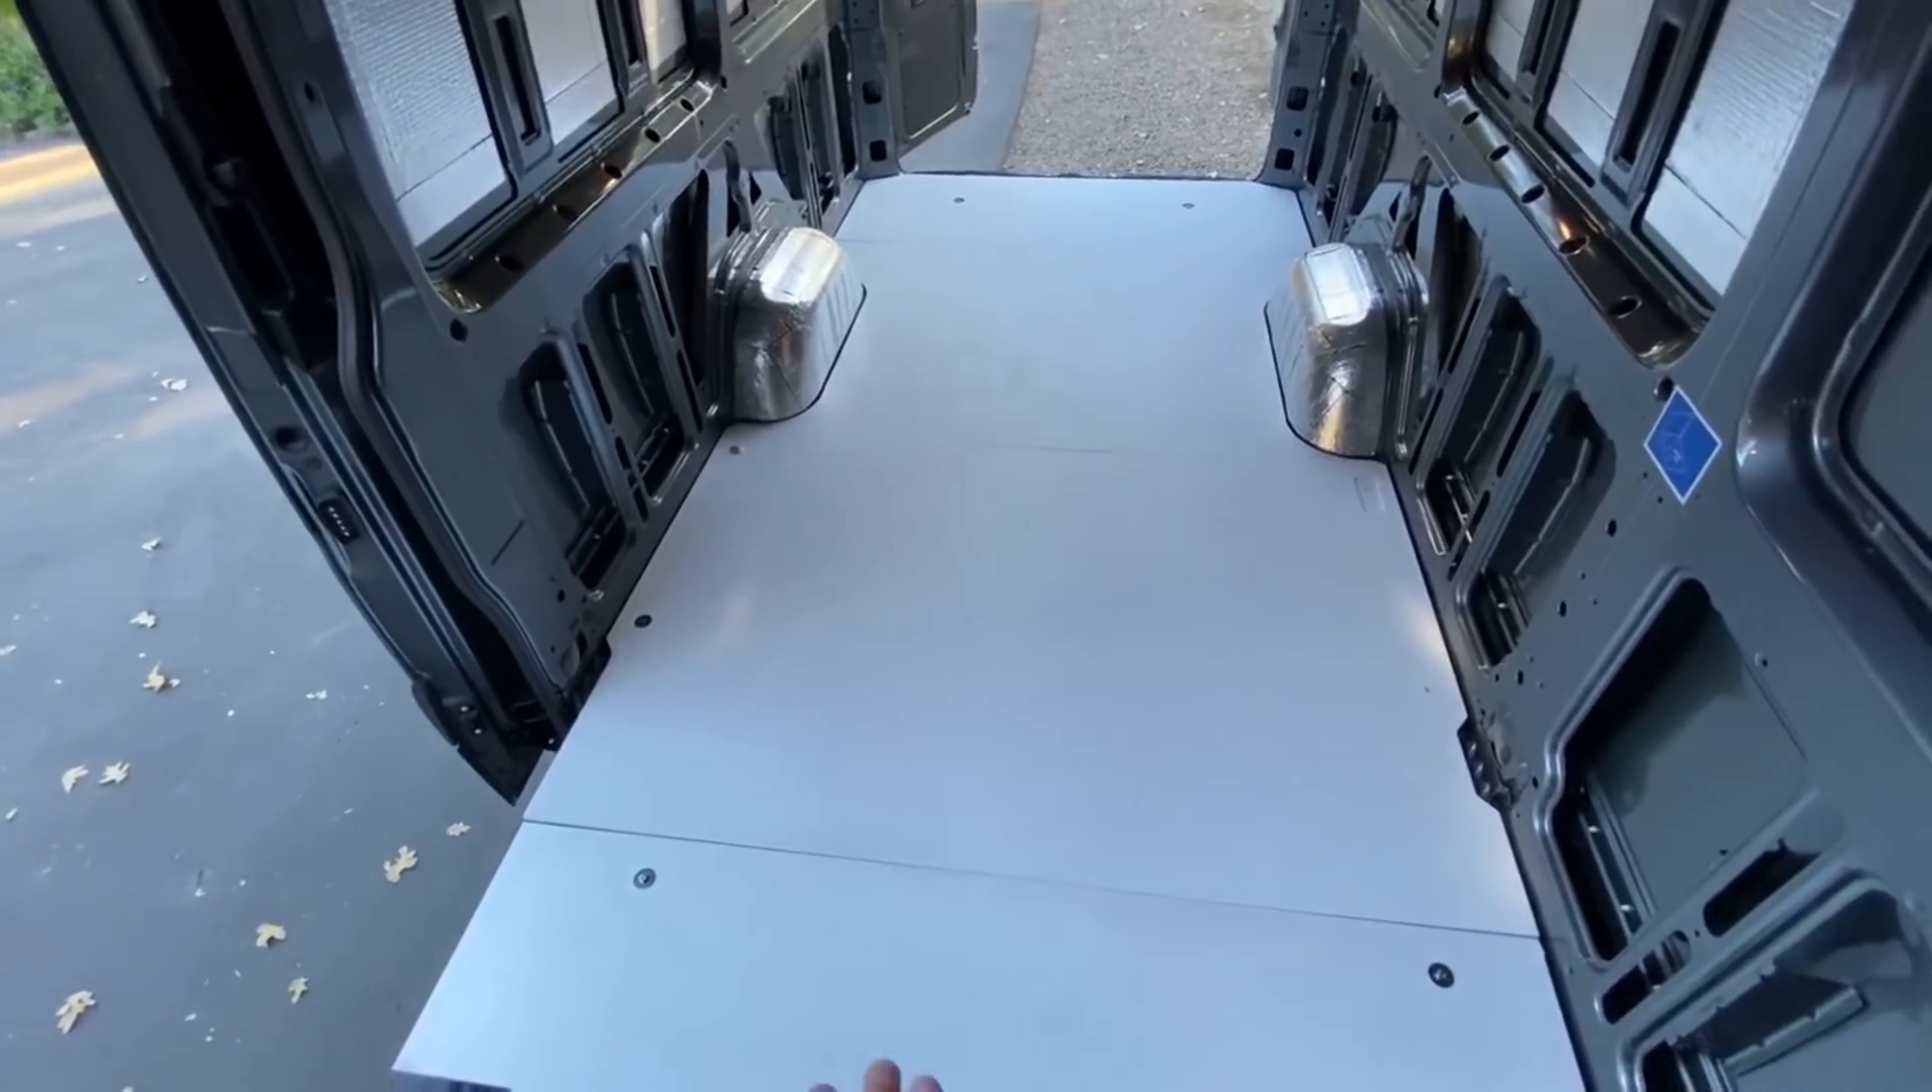The insulated version of the floor has been laid down hoping that this is the final time we ever have to lay down this floor.